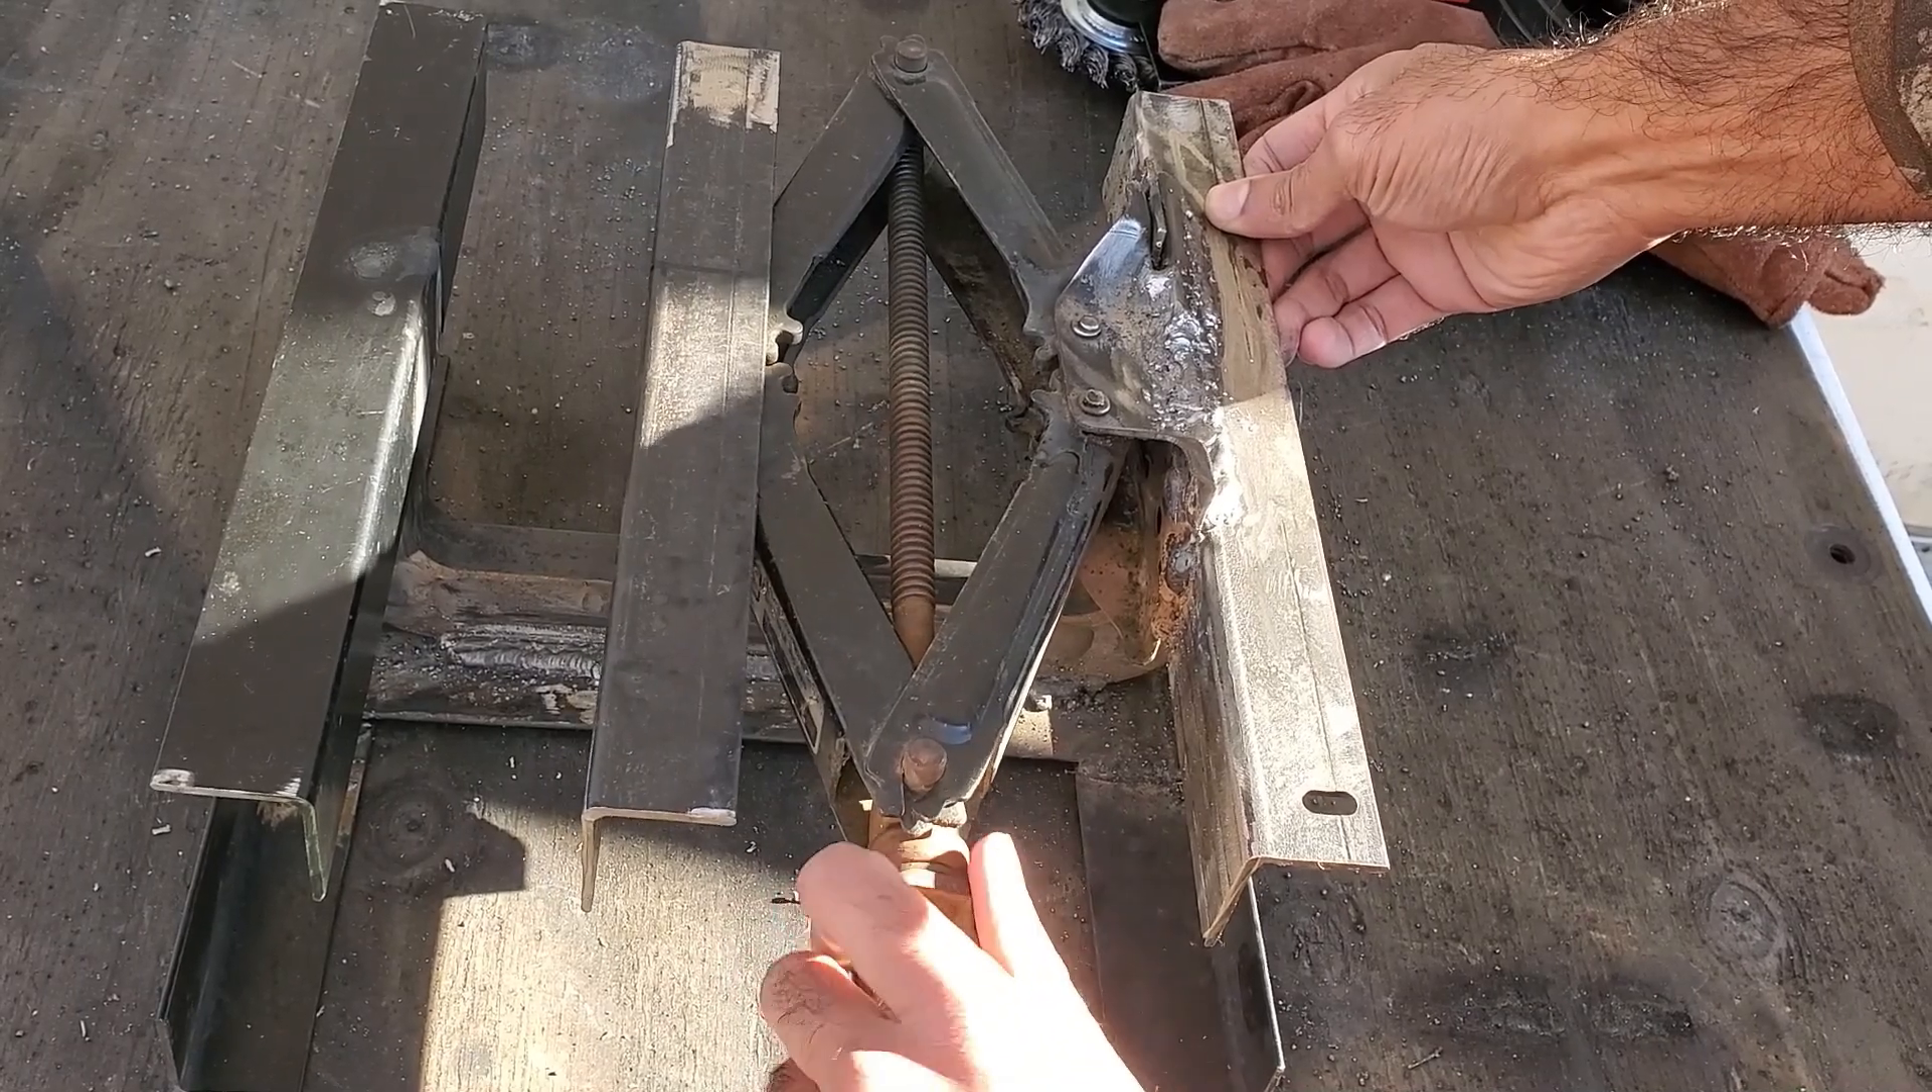This is what the vise looks like when it's all welded together.